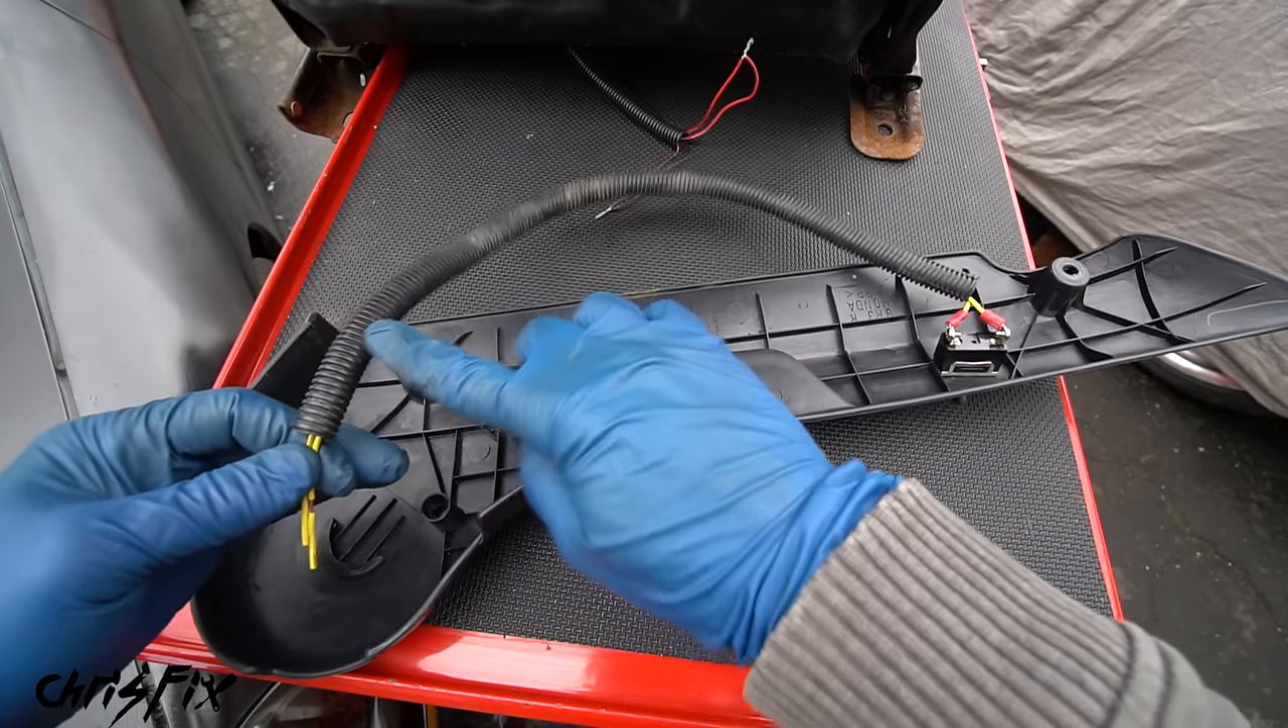And there you go with our wire loom installed.